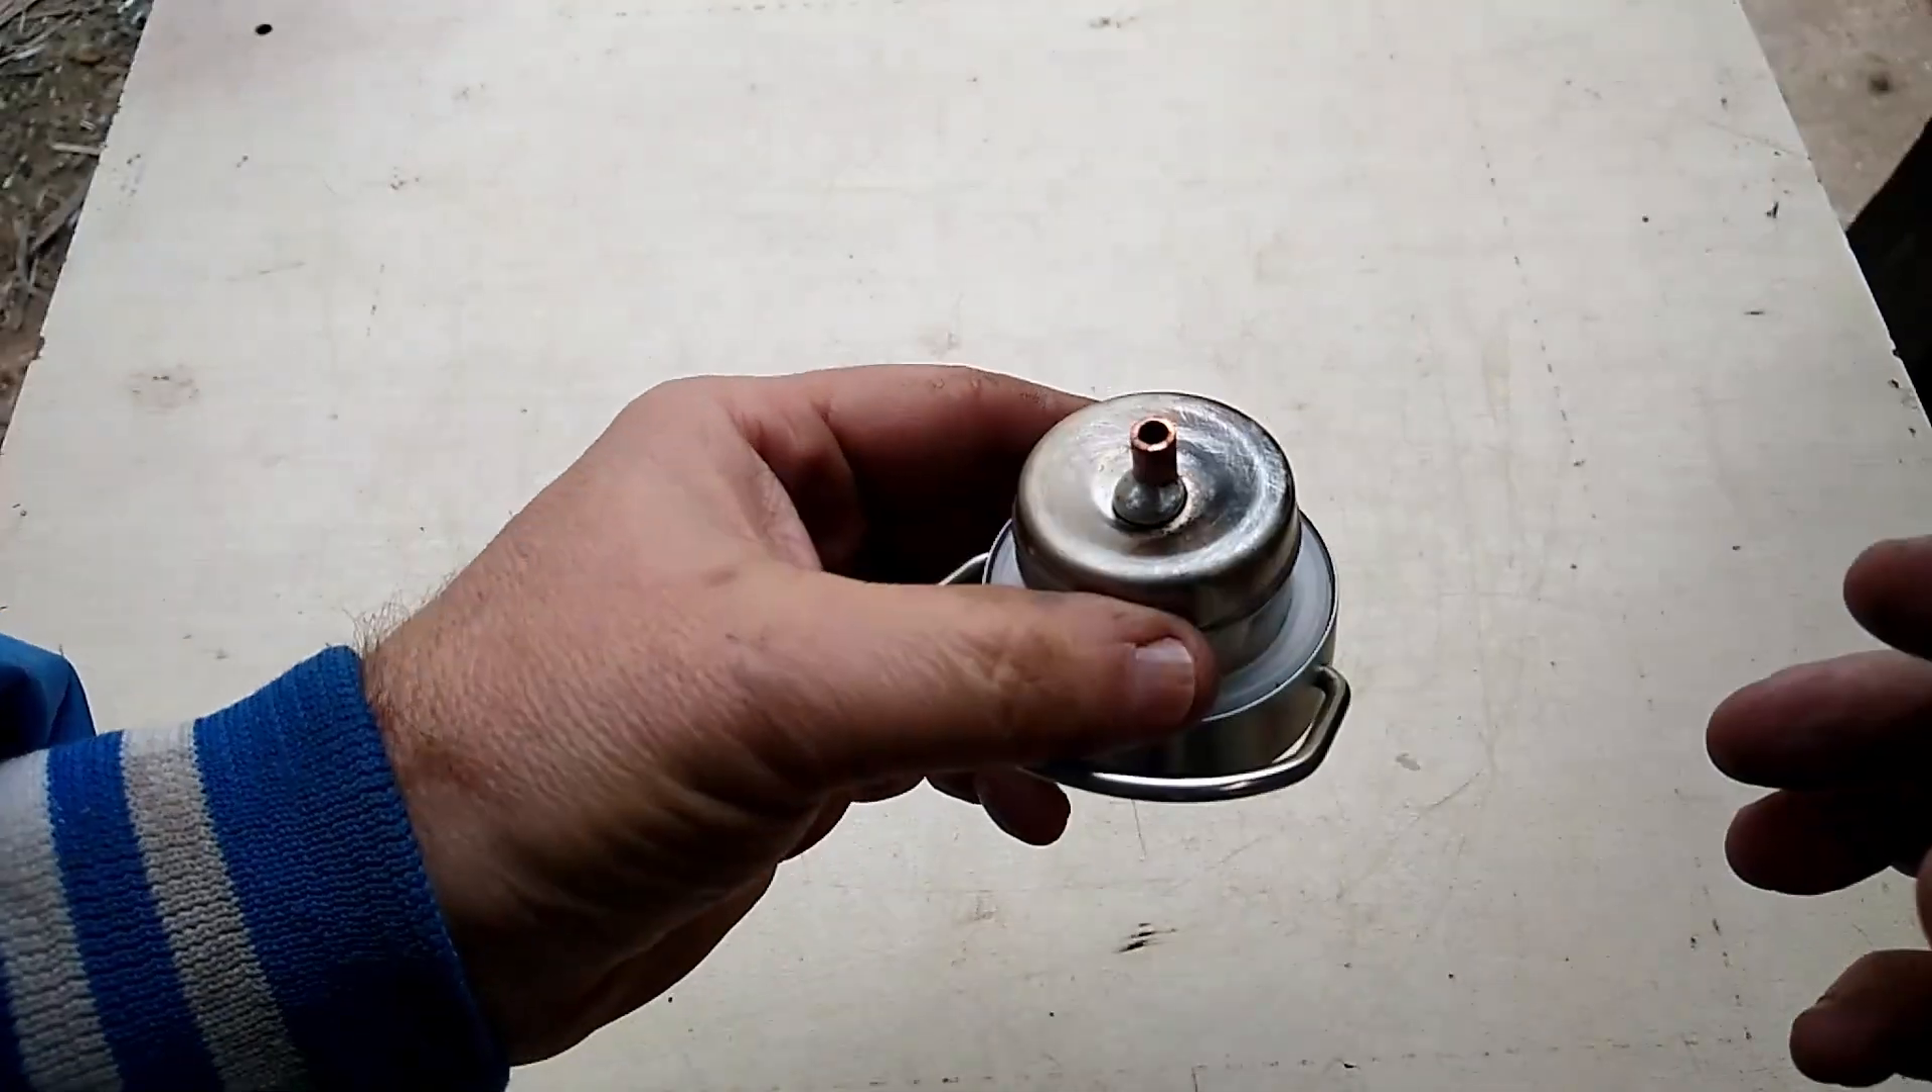Okay well I have a piece of pipe going through the top of the bottle and I tried soldering it so we'll see here shortly in a little while if it actually worked or not.